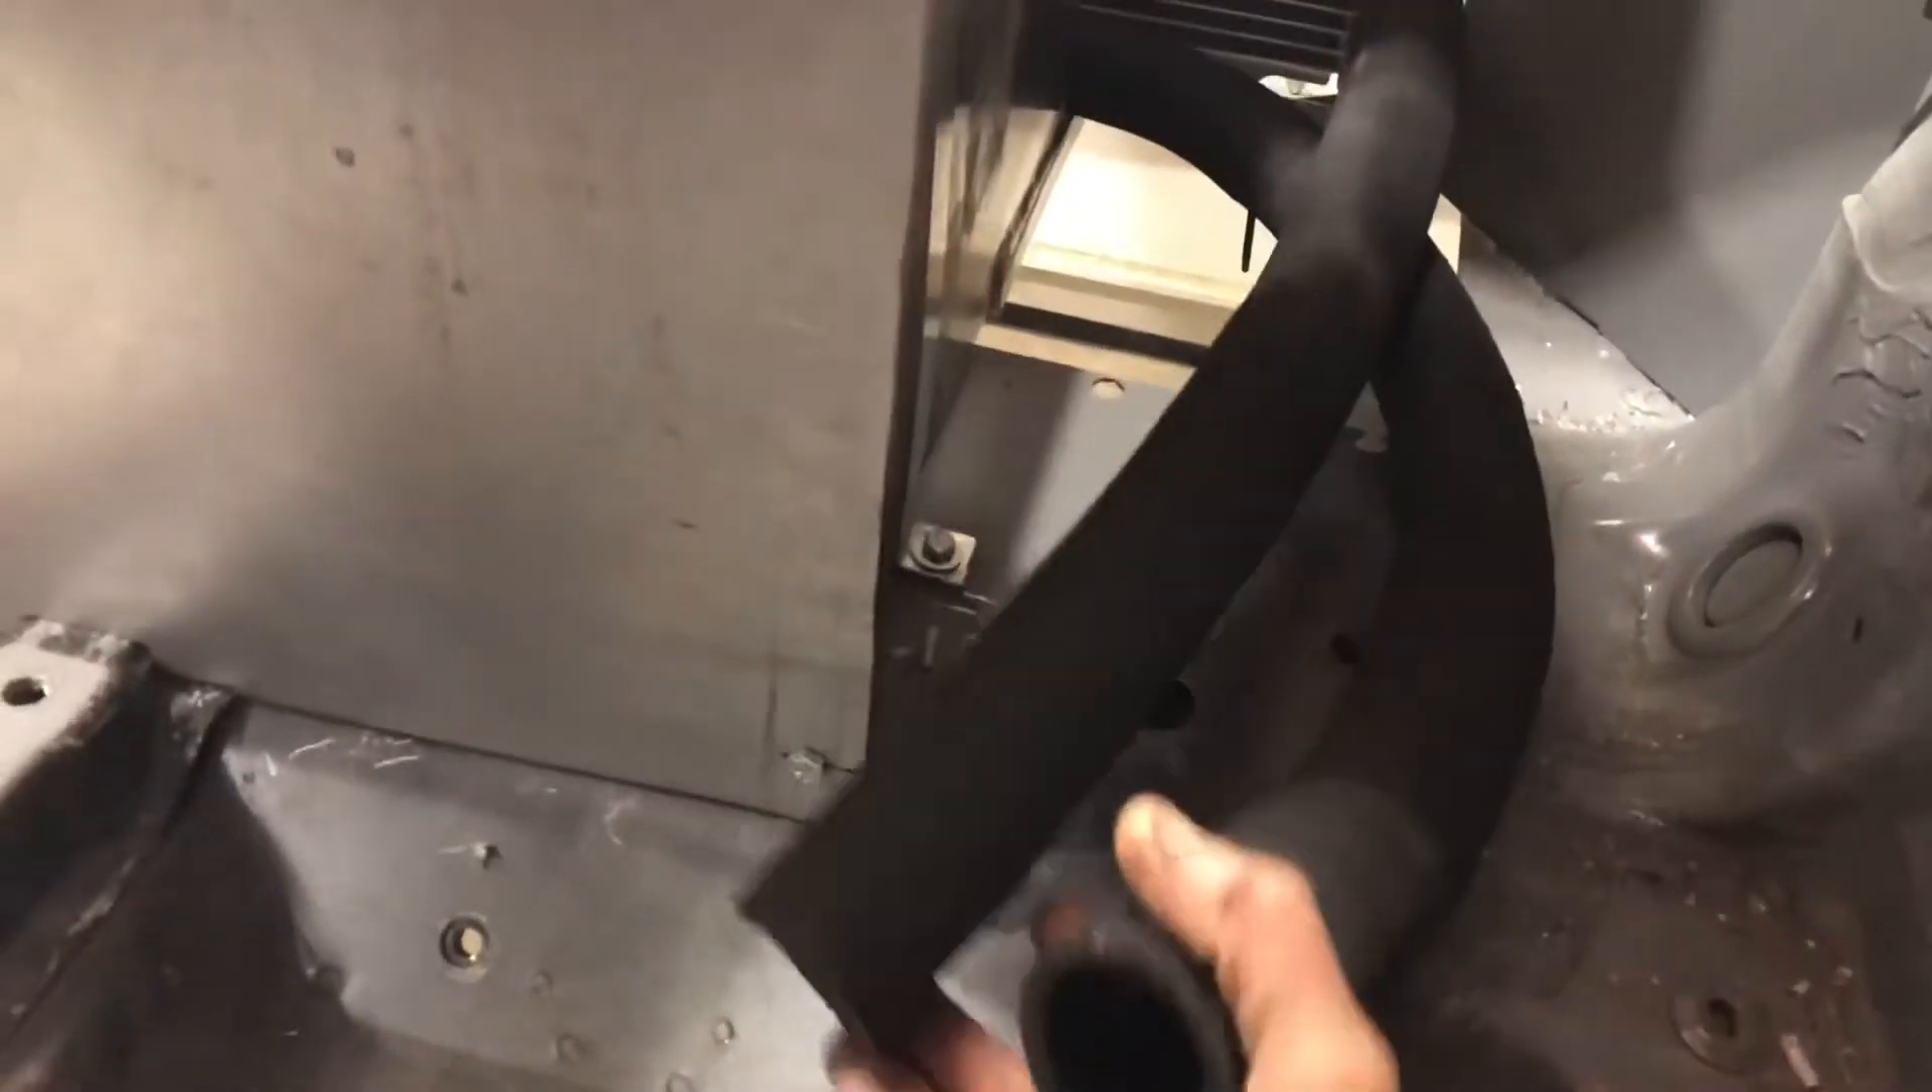I got some of the coolant hoses started to route and cut out.